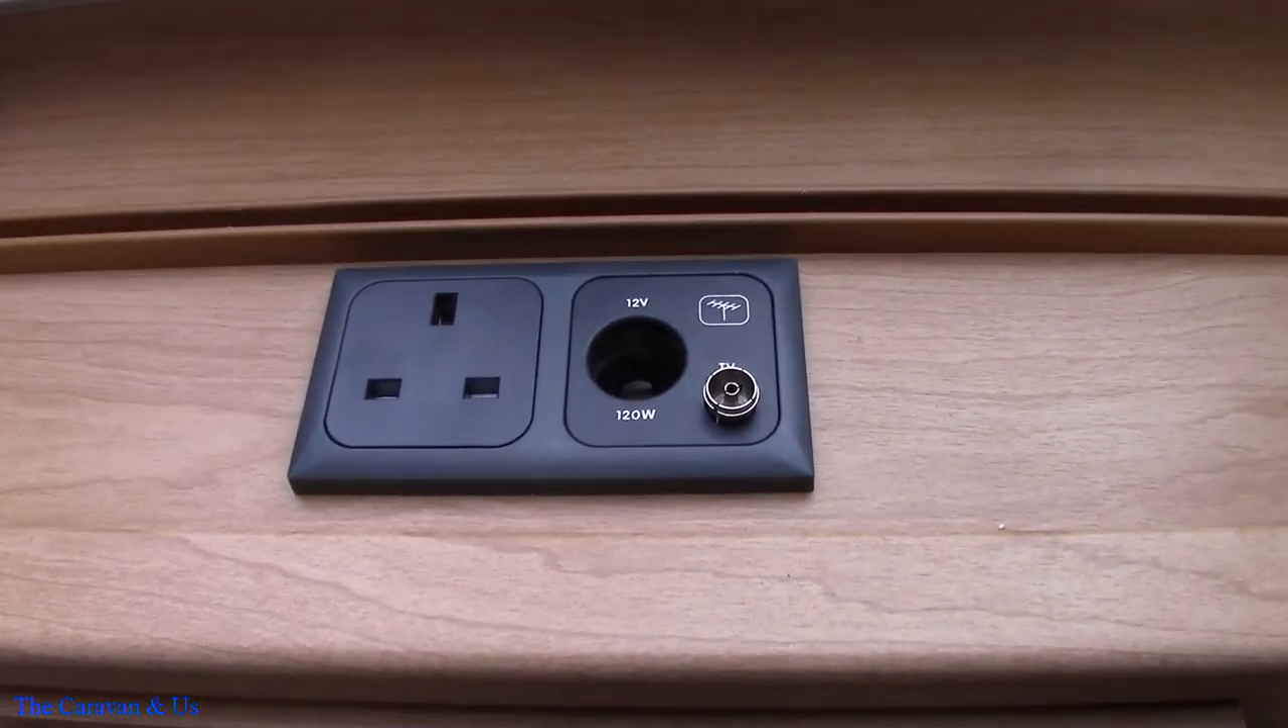And that's the cover in place.